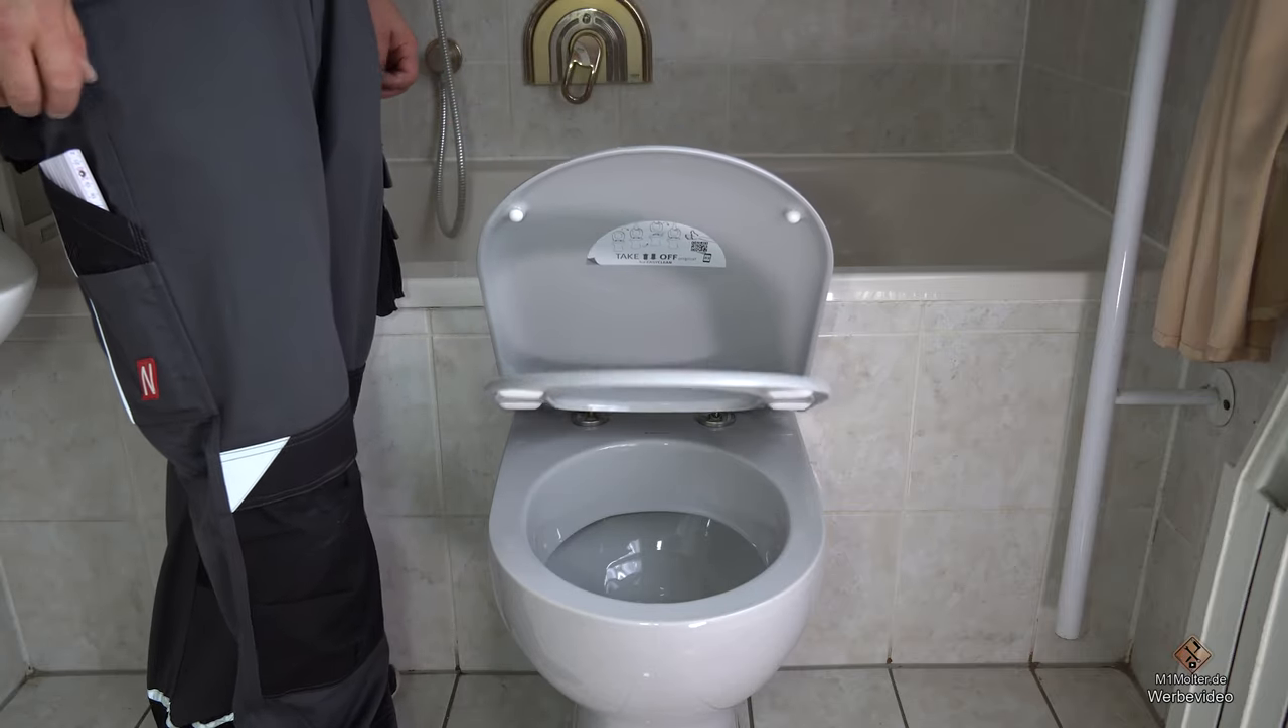Den WC-Sitz wieder aufbringen. Und somit haben wir auch diesen WC-Sitz montiert.